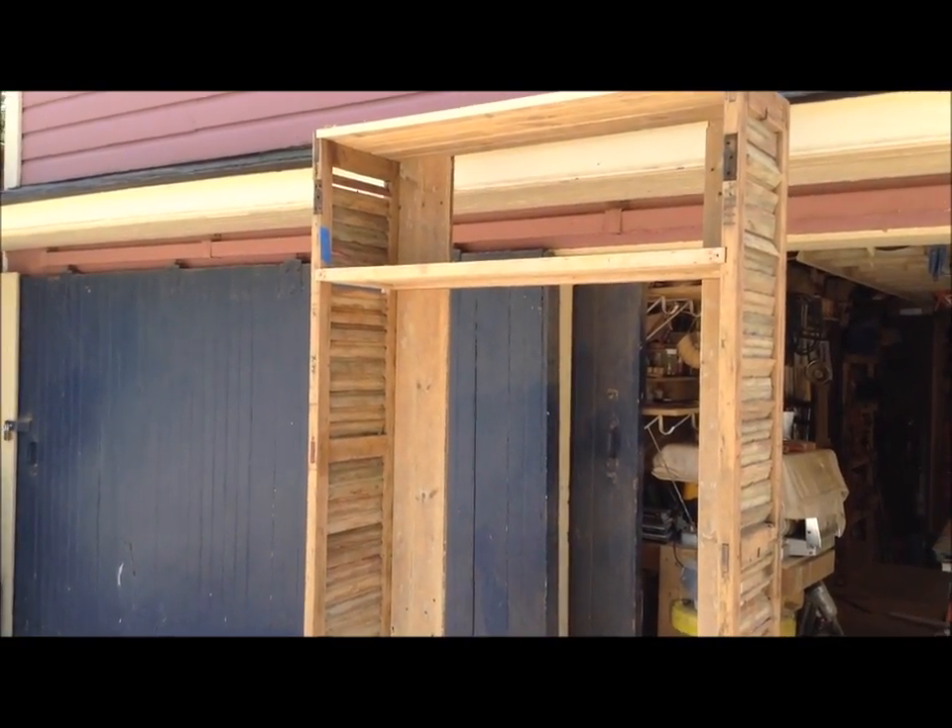So I have my shelf in place and that shelf ended up being about 12 and a half inches deep by 39 and a half inches wide.